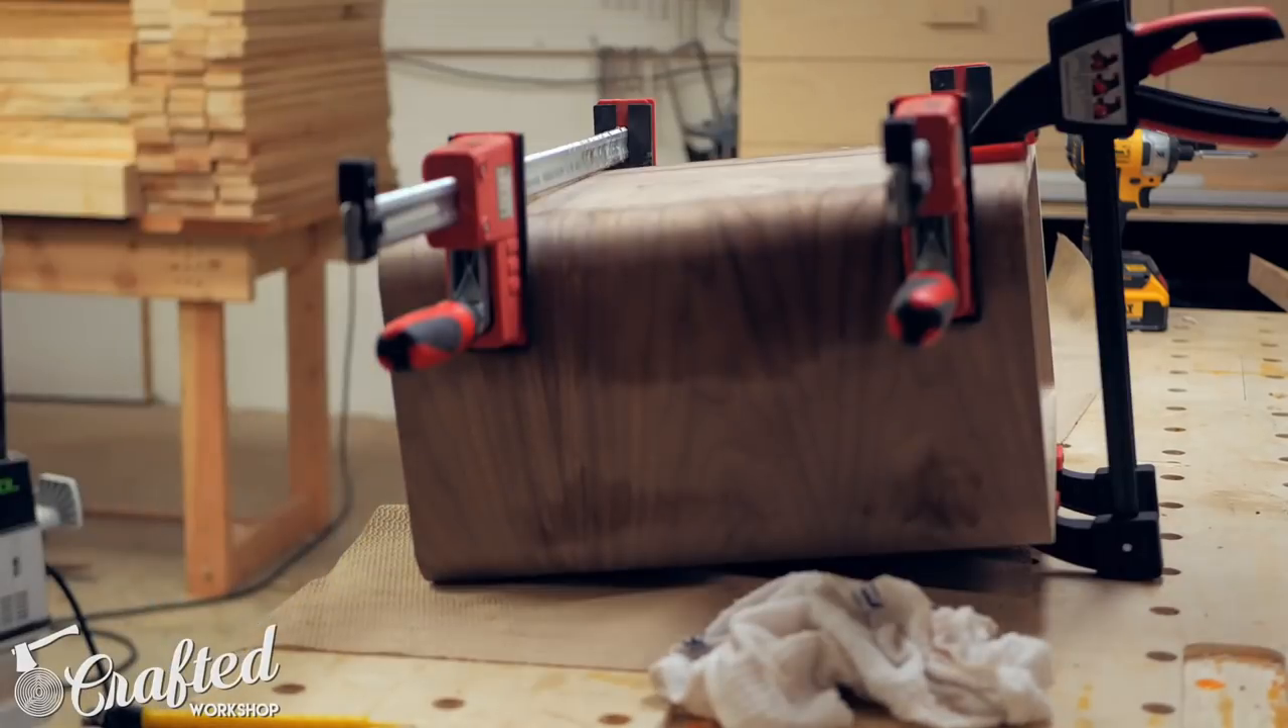I held each half in place temporarily with a few clamps.